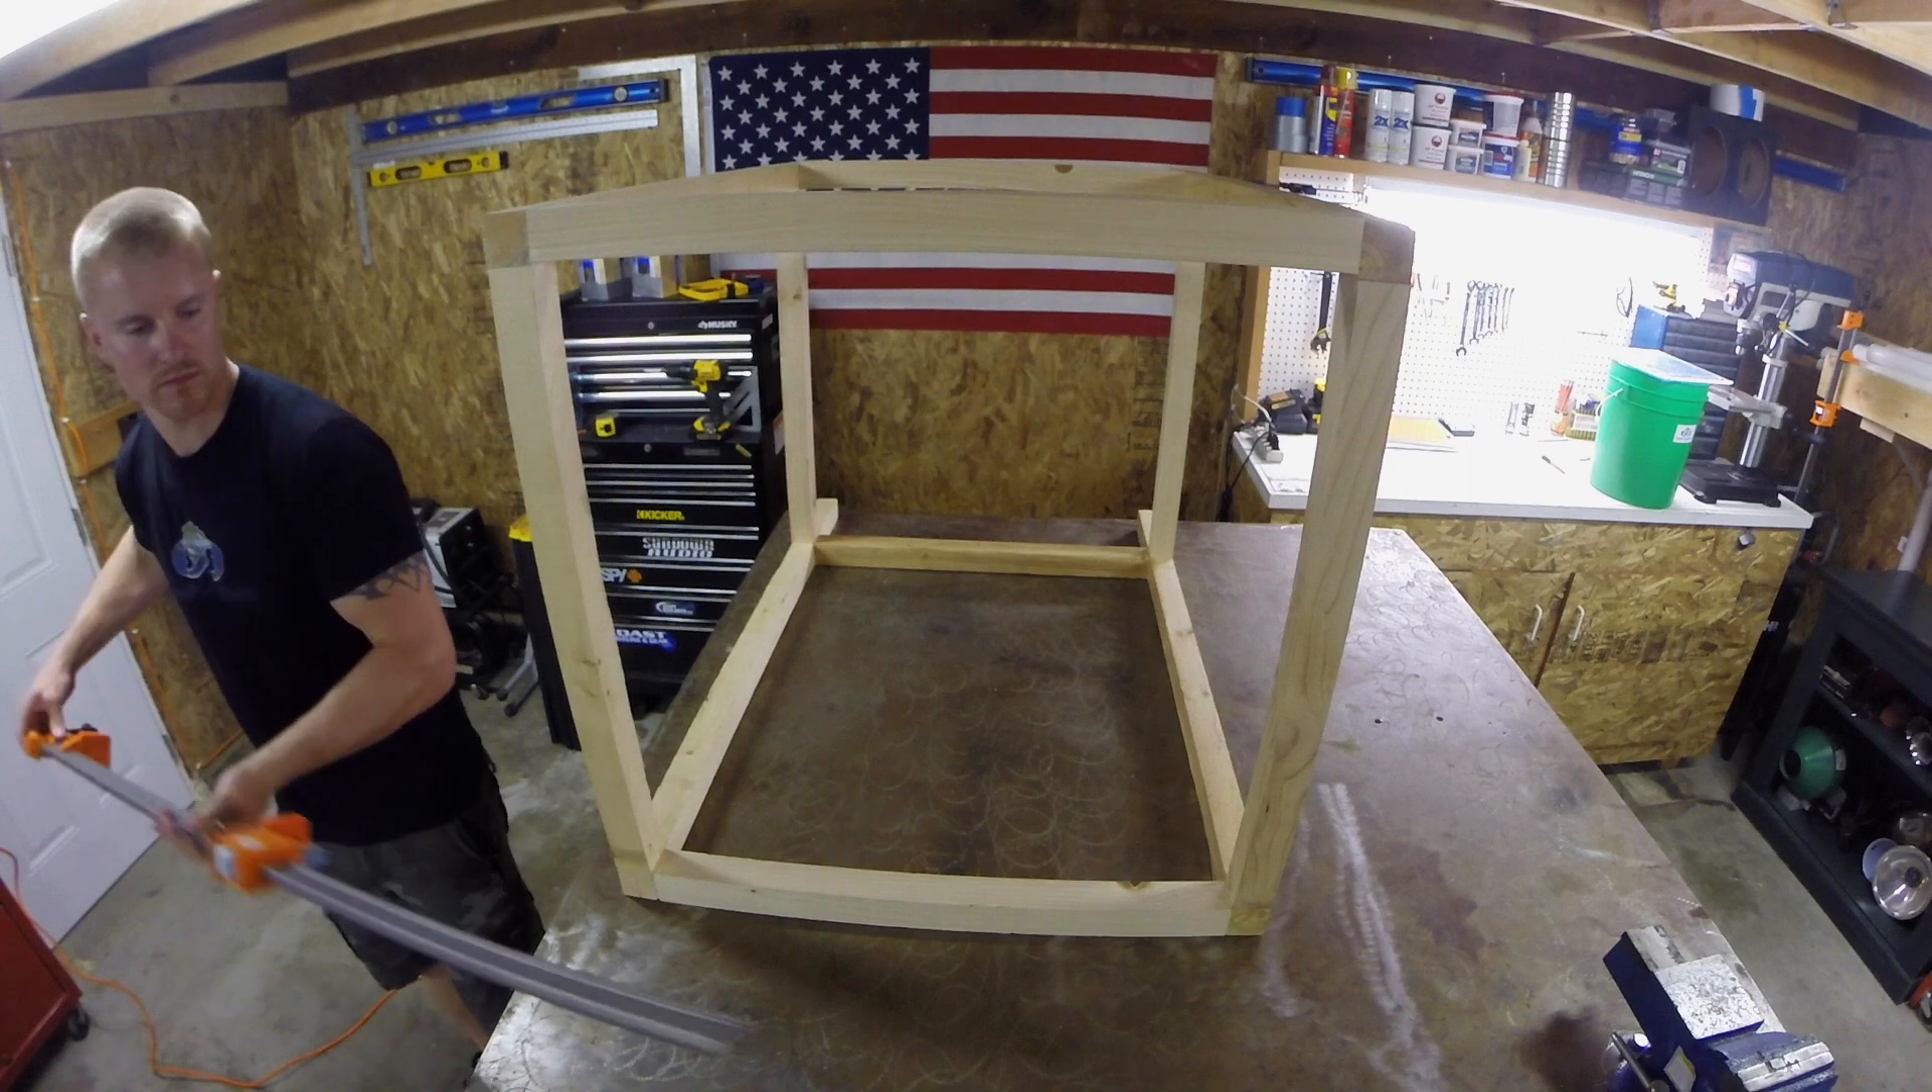Here's what the frame looked like after I had secured all of the horizontal supports.